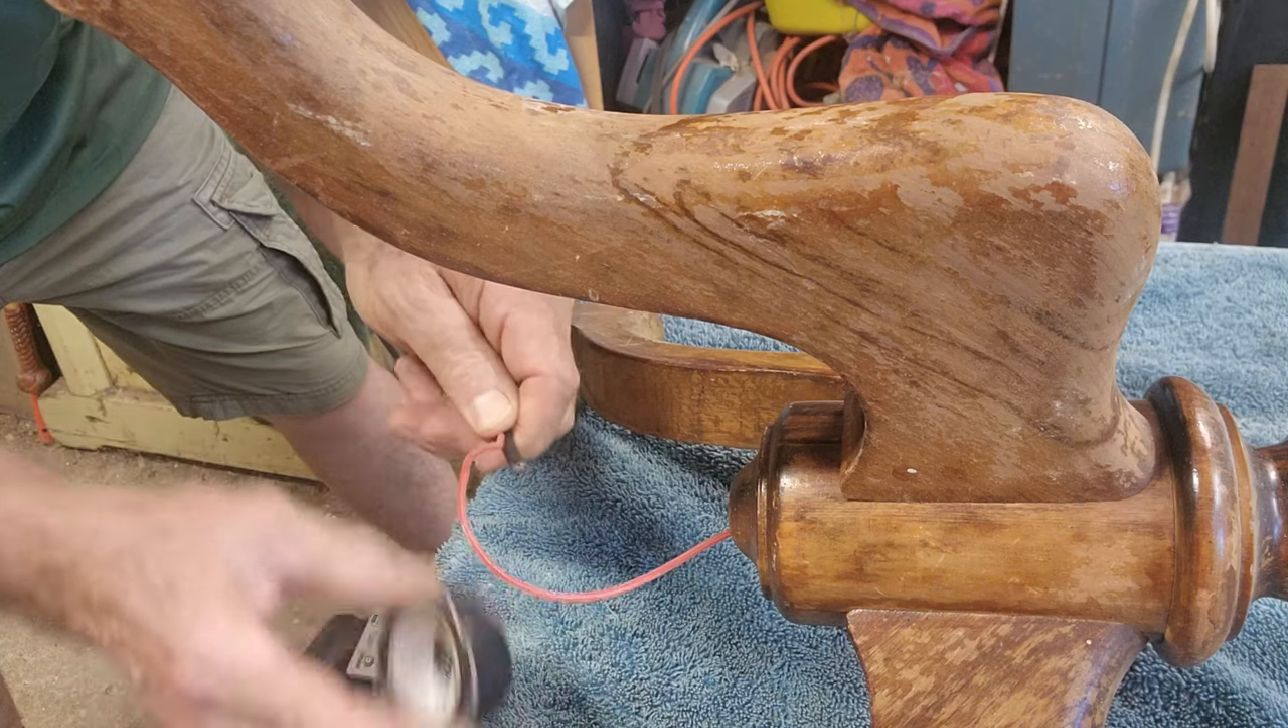Where all these timber pieces join it's not exactly a smooth transition.